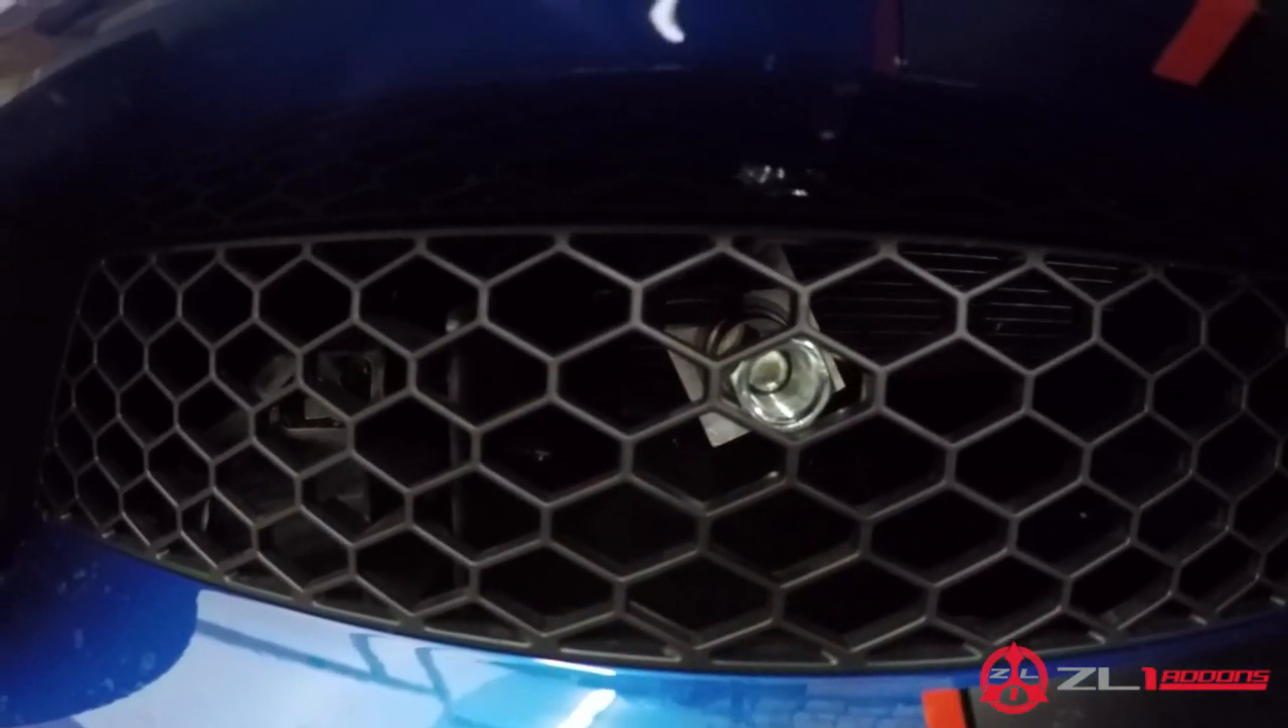We have the front end back on and now you can see the receiver lining right up to where we can put the shaft through the honeycomb grill.